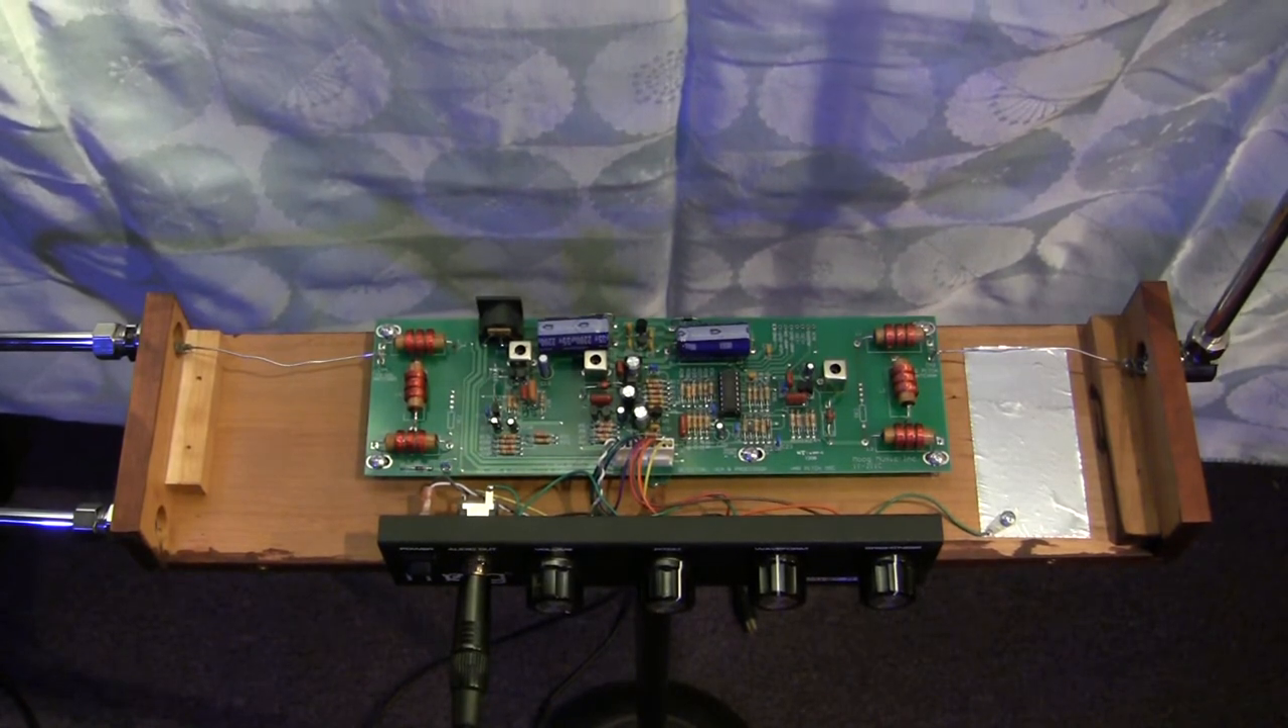Alright, we've exposed the interior of the theremin.